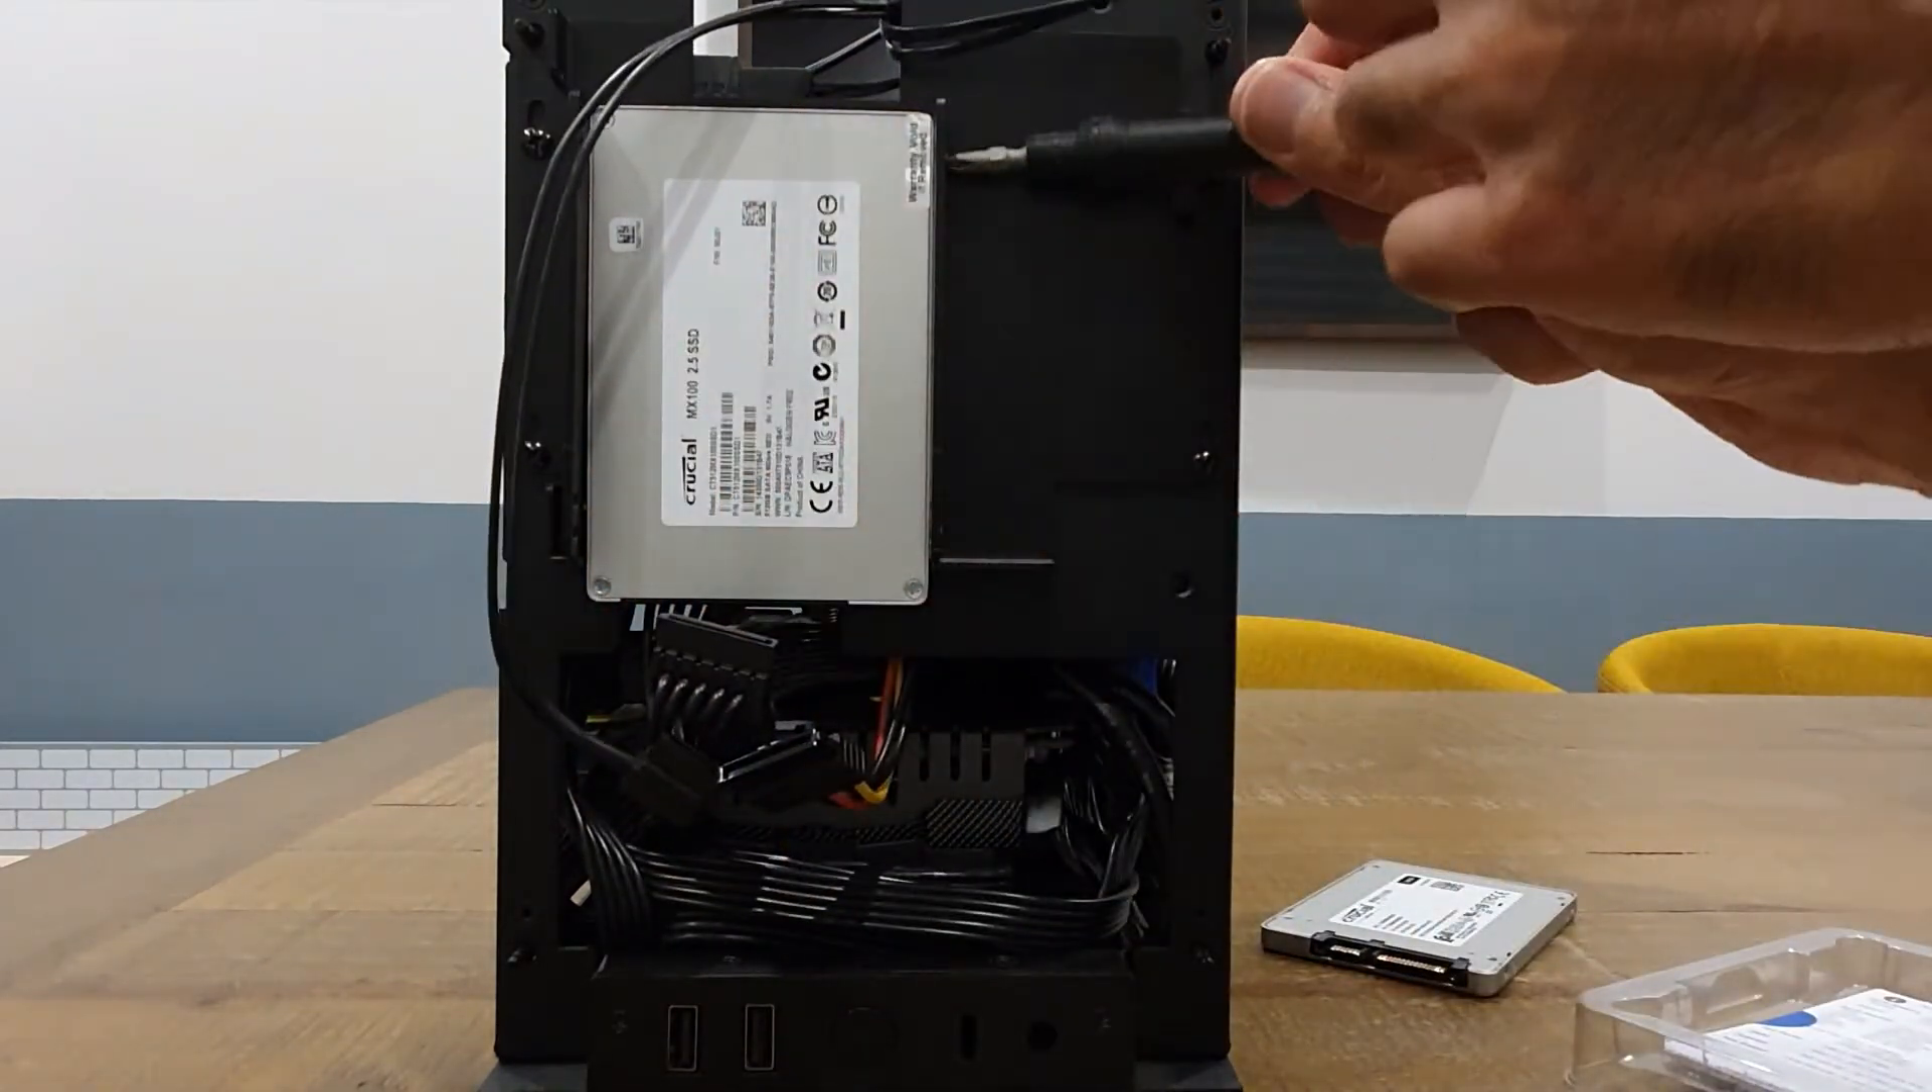Right, so now we've got the drive out. What we're going to do next is we're going to, we're going to get the second drive out.